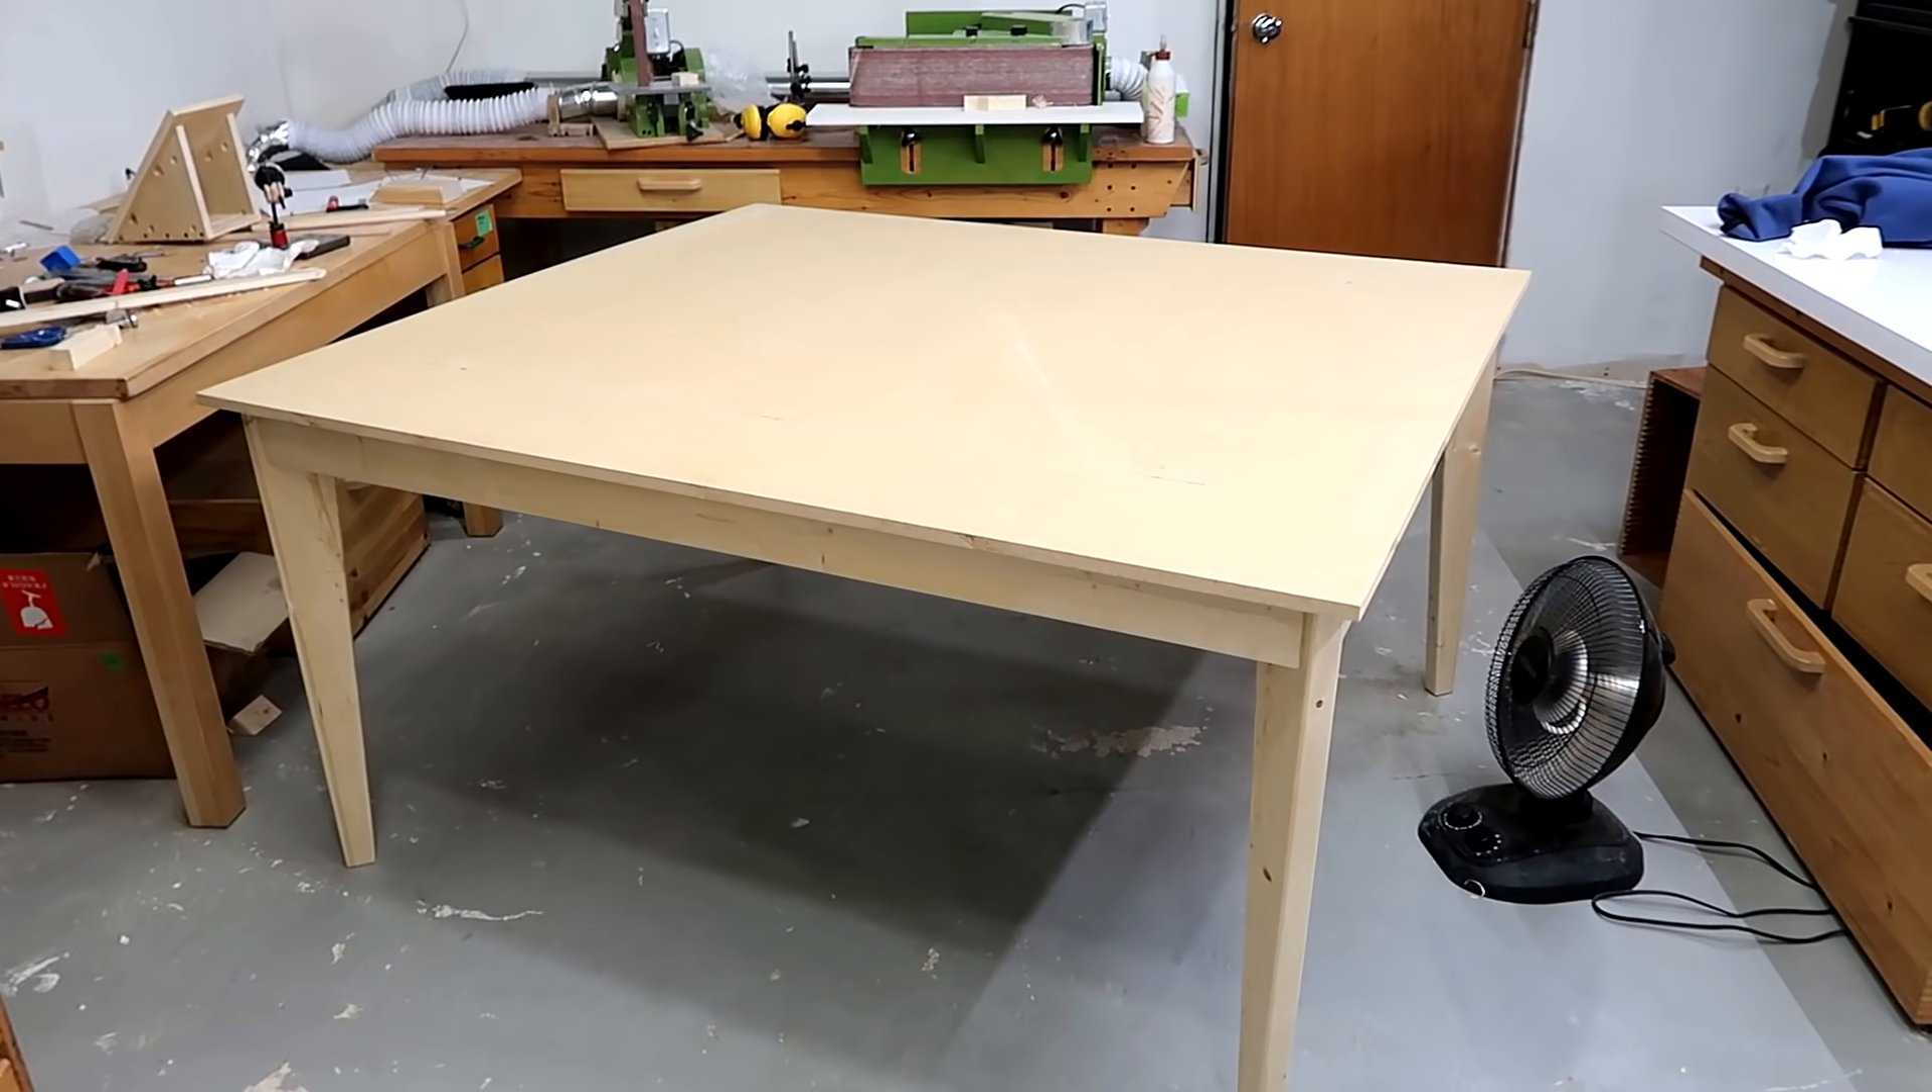Now, I still need some trim for the edges.